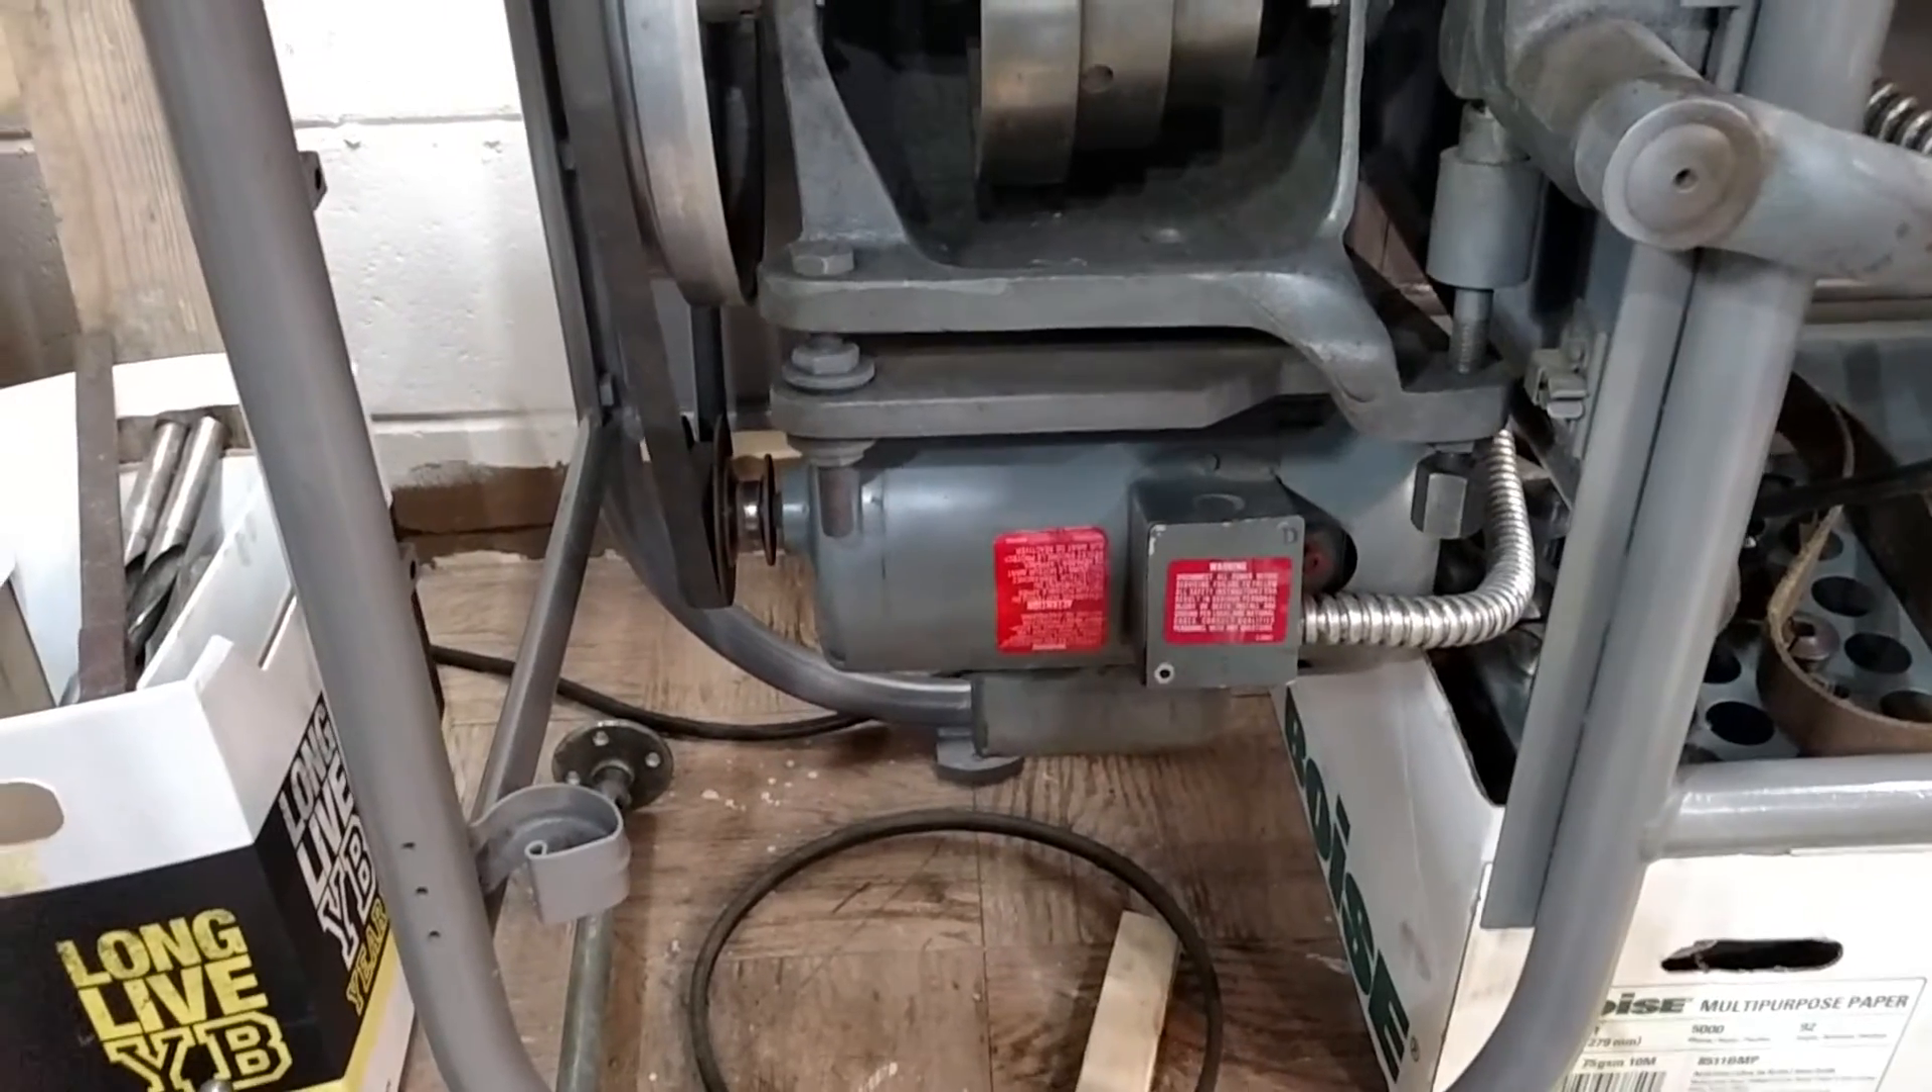Got my conduit kind of half-assed, temporarily ran.